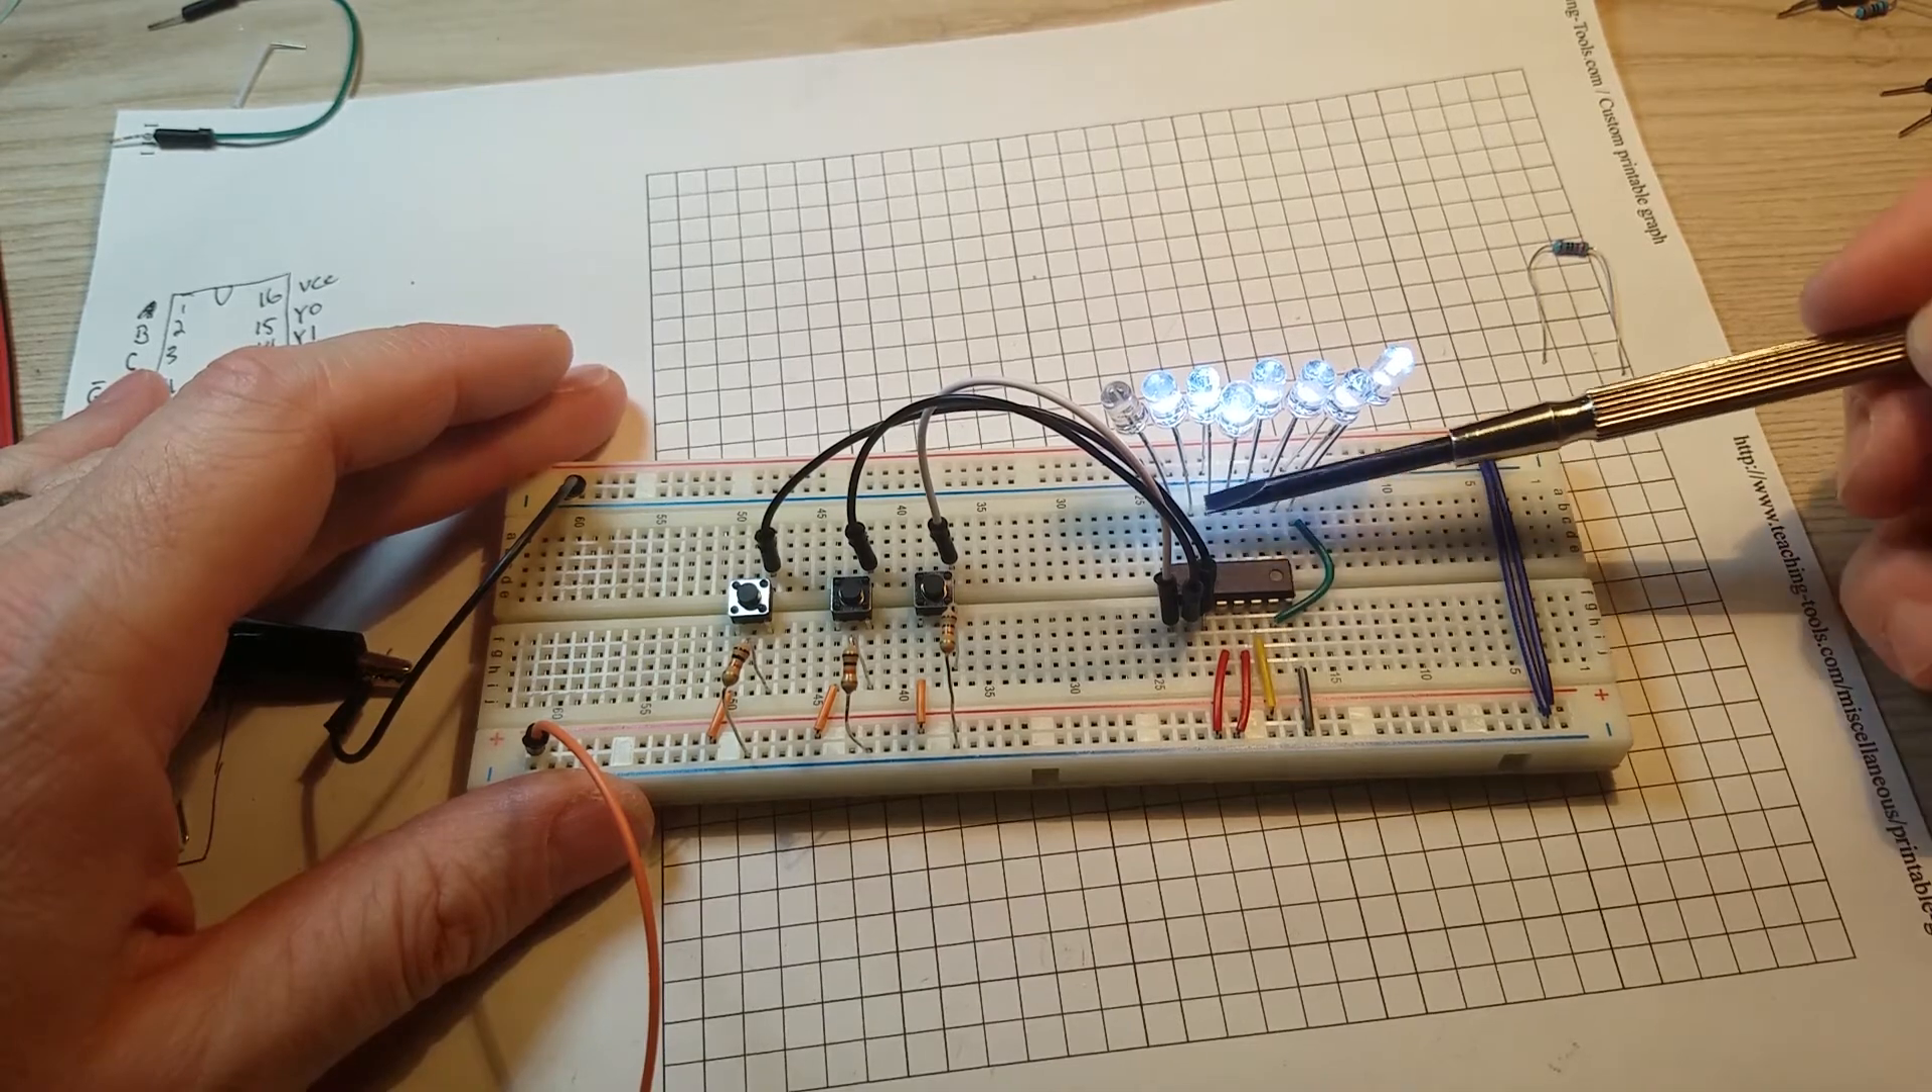So I've got my chip here and I have my LEDs all wired in.